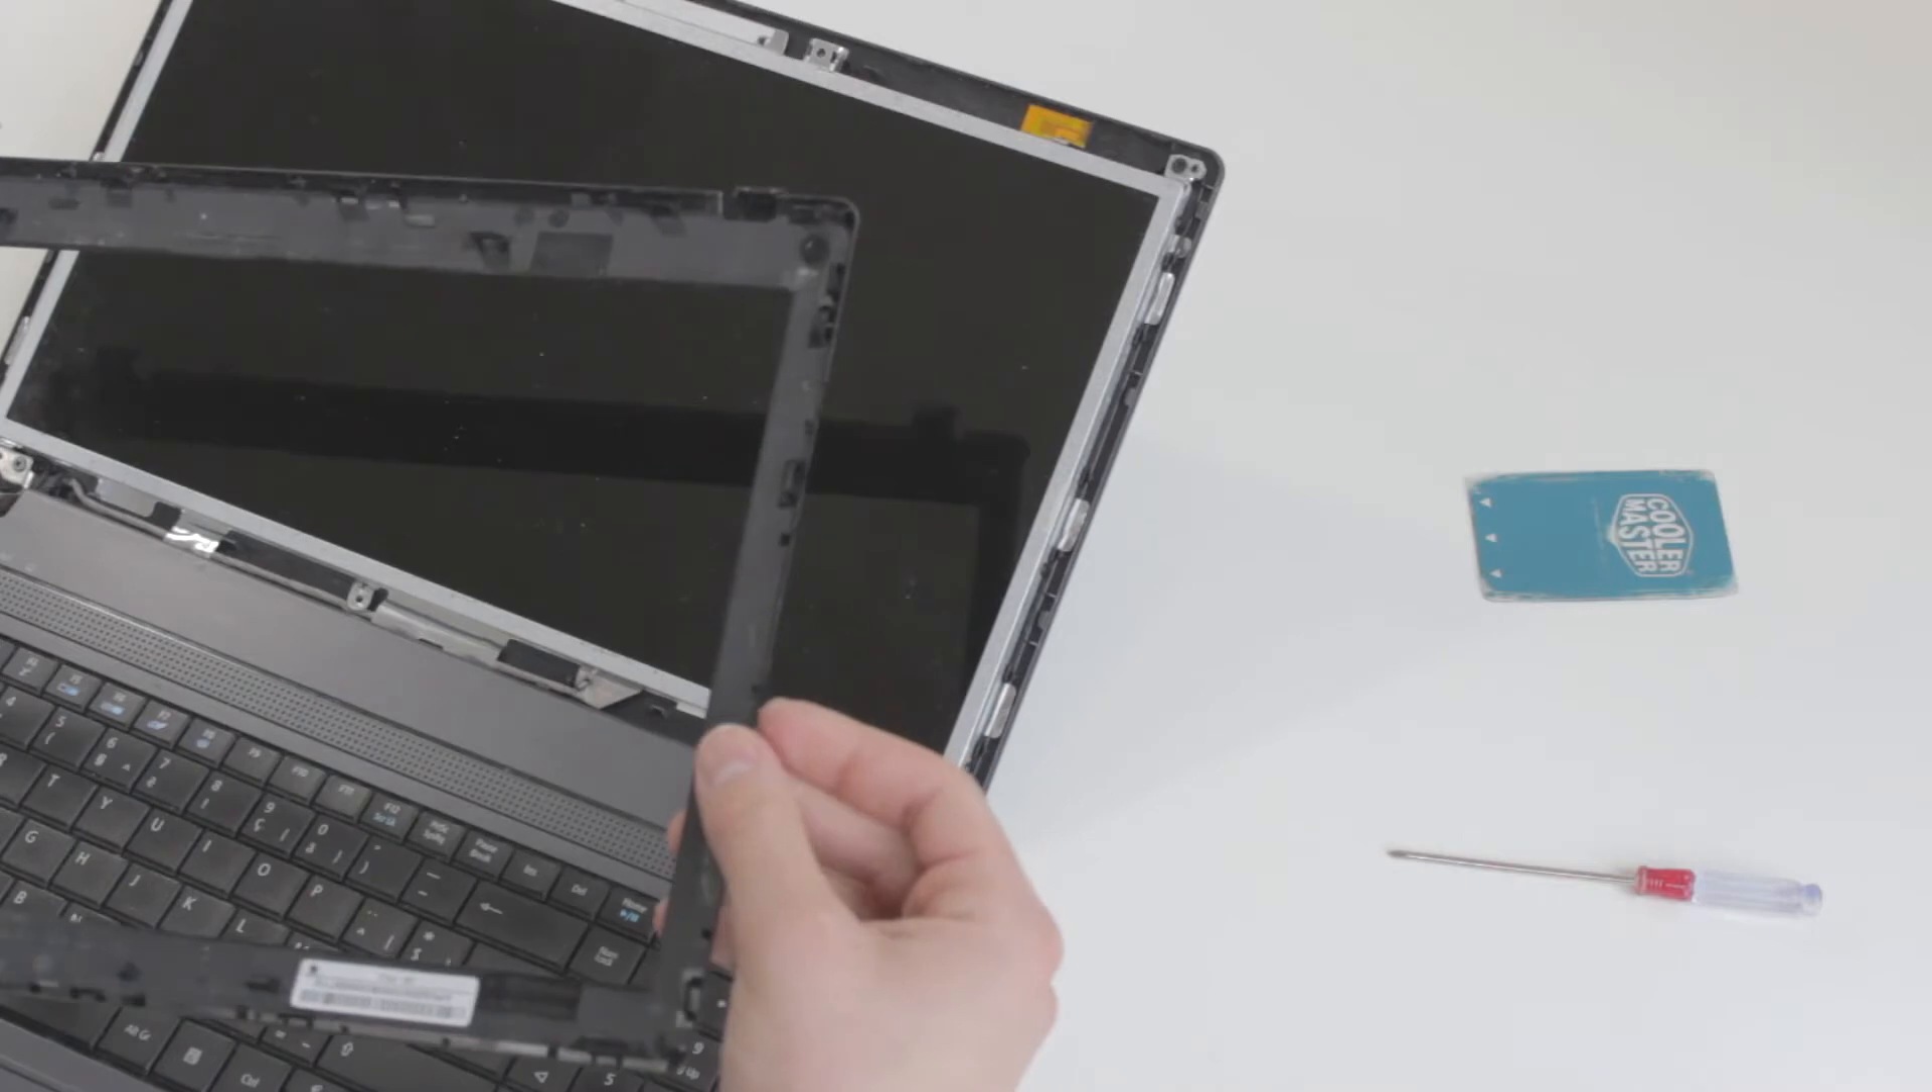As you can see, I didn't break anything and the bezel just got off.